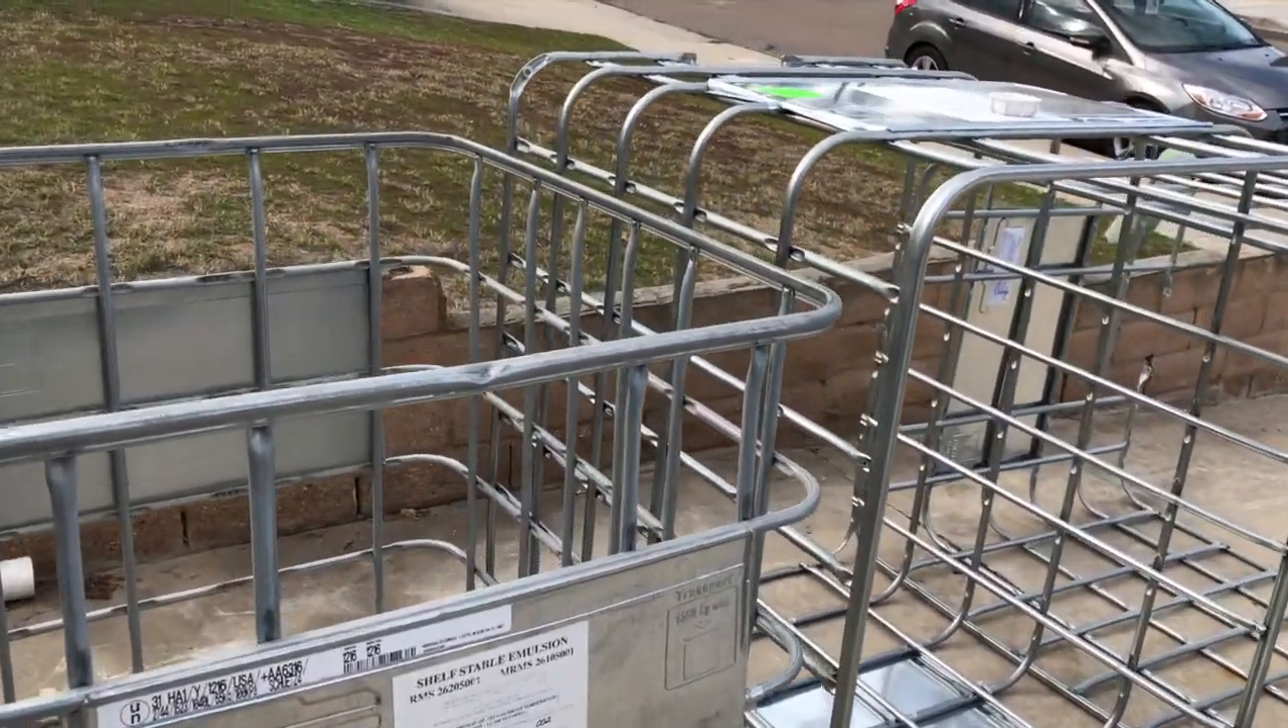But the last video I showed you we got the totes and so this week I took the cages off the totes.